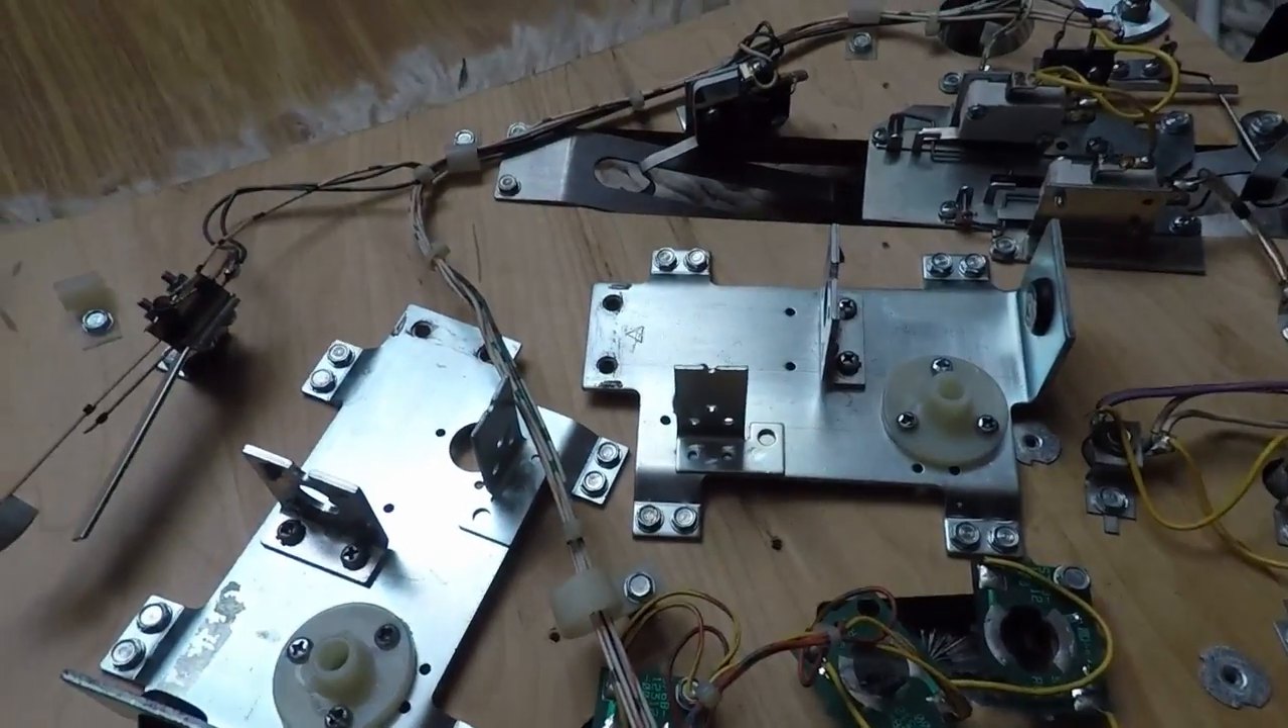So flipper base plates have been put back in place. Ready for when the final harness goes on.